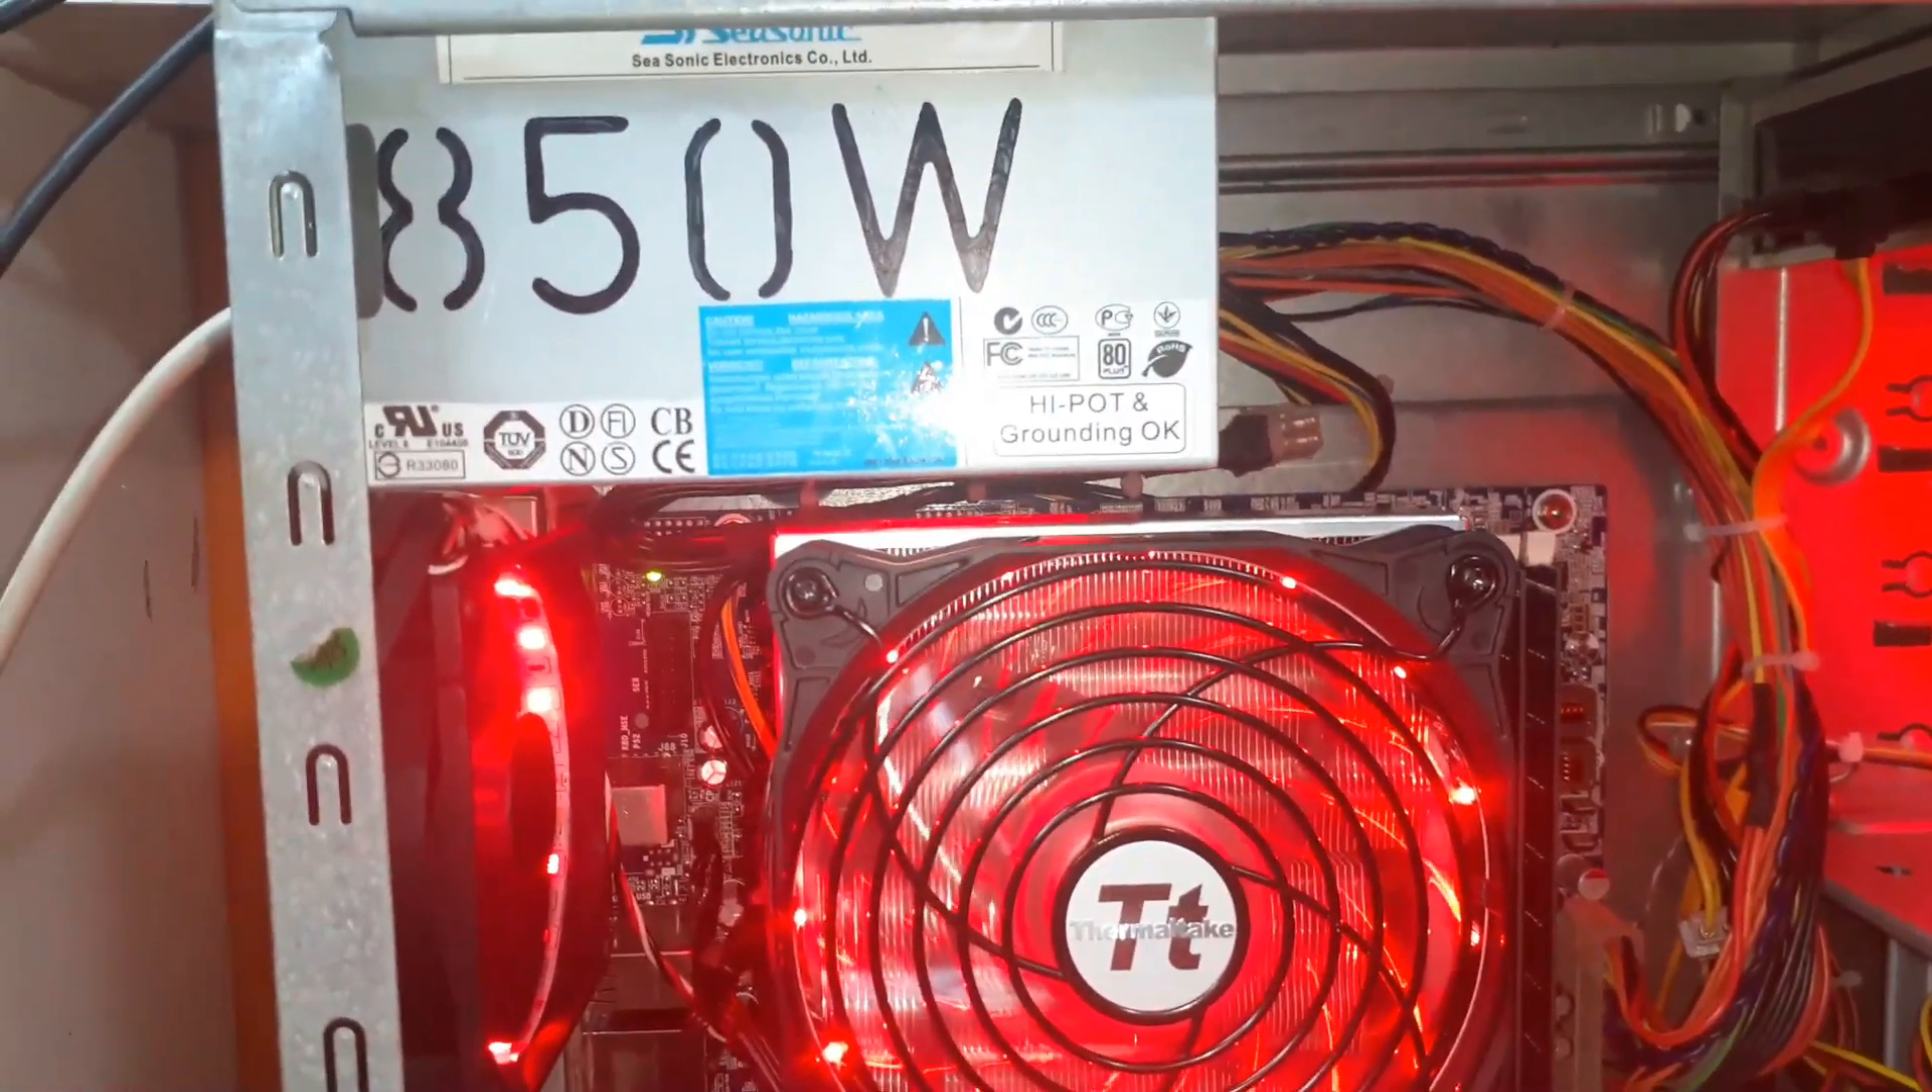Kendi modifiye ettiğim bir güç kaynağı taktım sisteme.